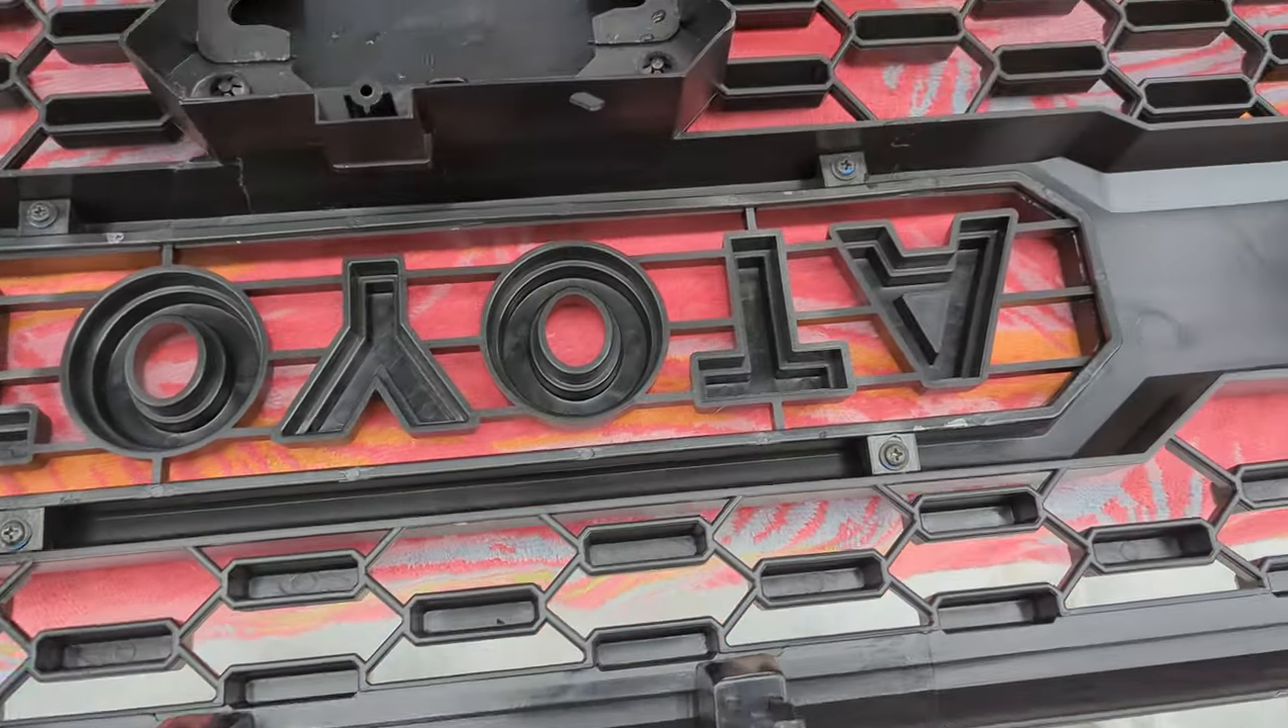So we, uh, we just got the lettering installed there. You can see the screws in.